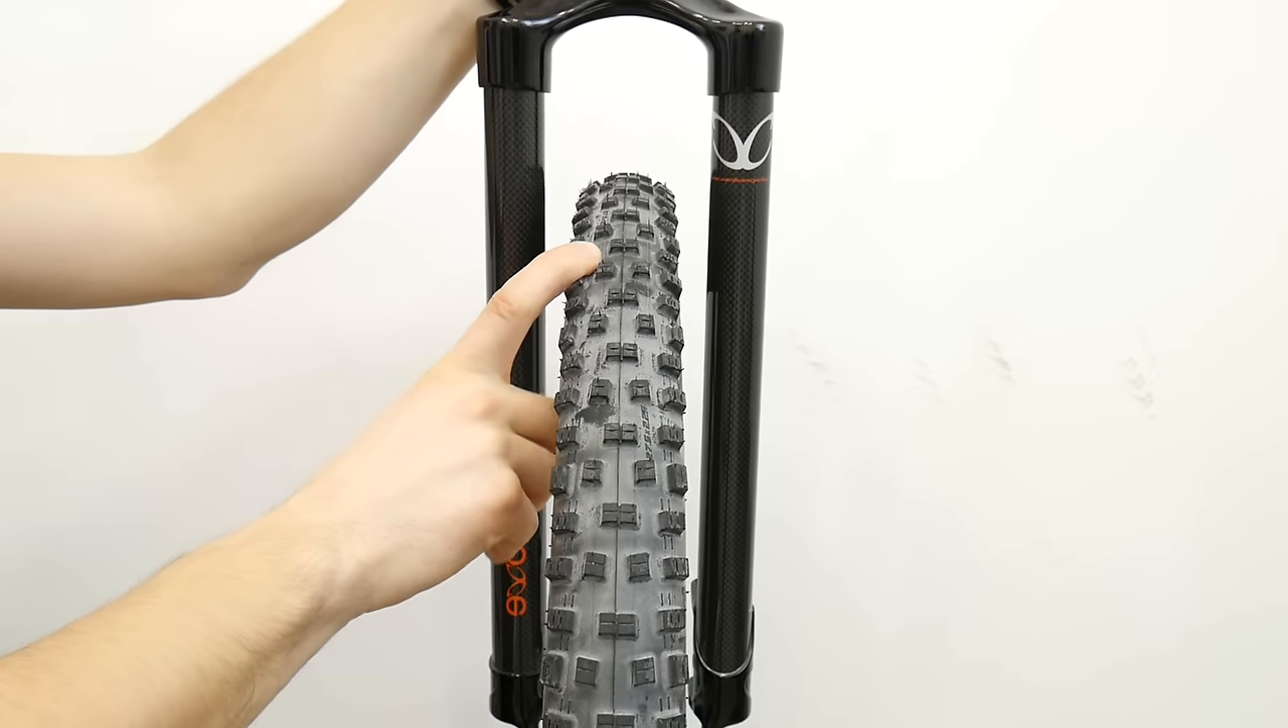This tire has the width of 2 .25 inches and as you can see i have lots of clearance here and also above the tire.